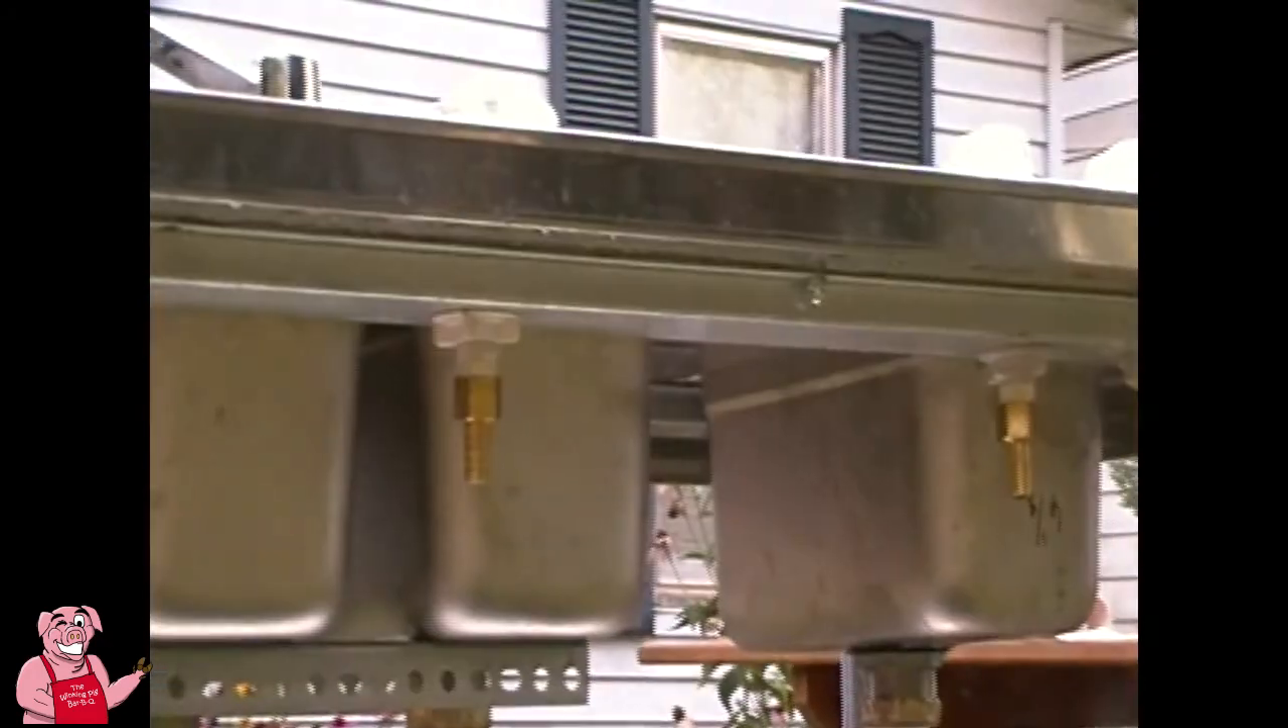Alright guys, so there we go, we got both our sinks. We got the barbed fittings on there.